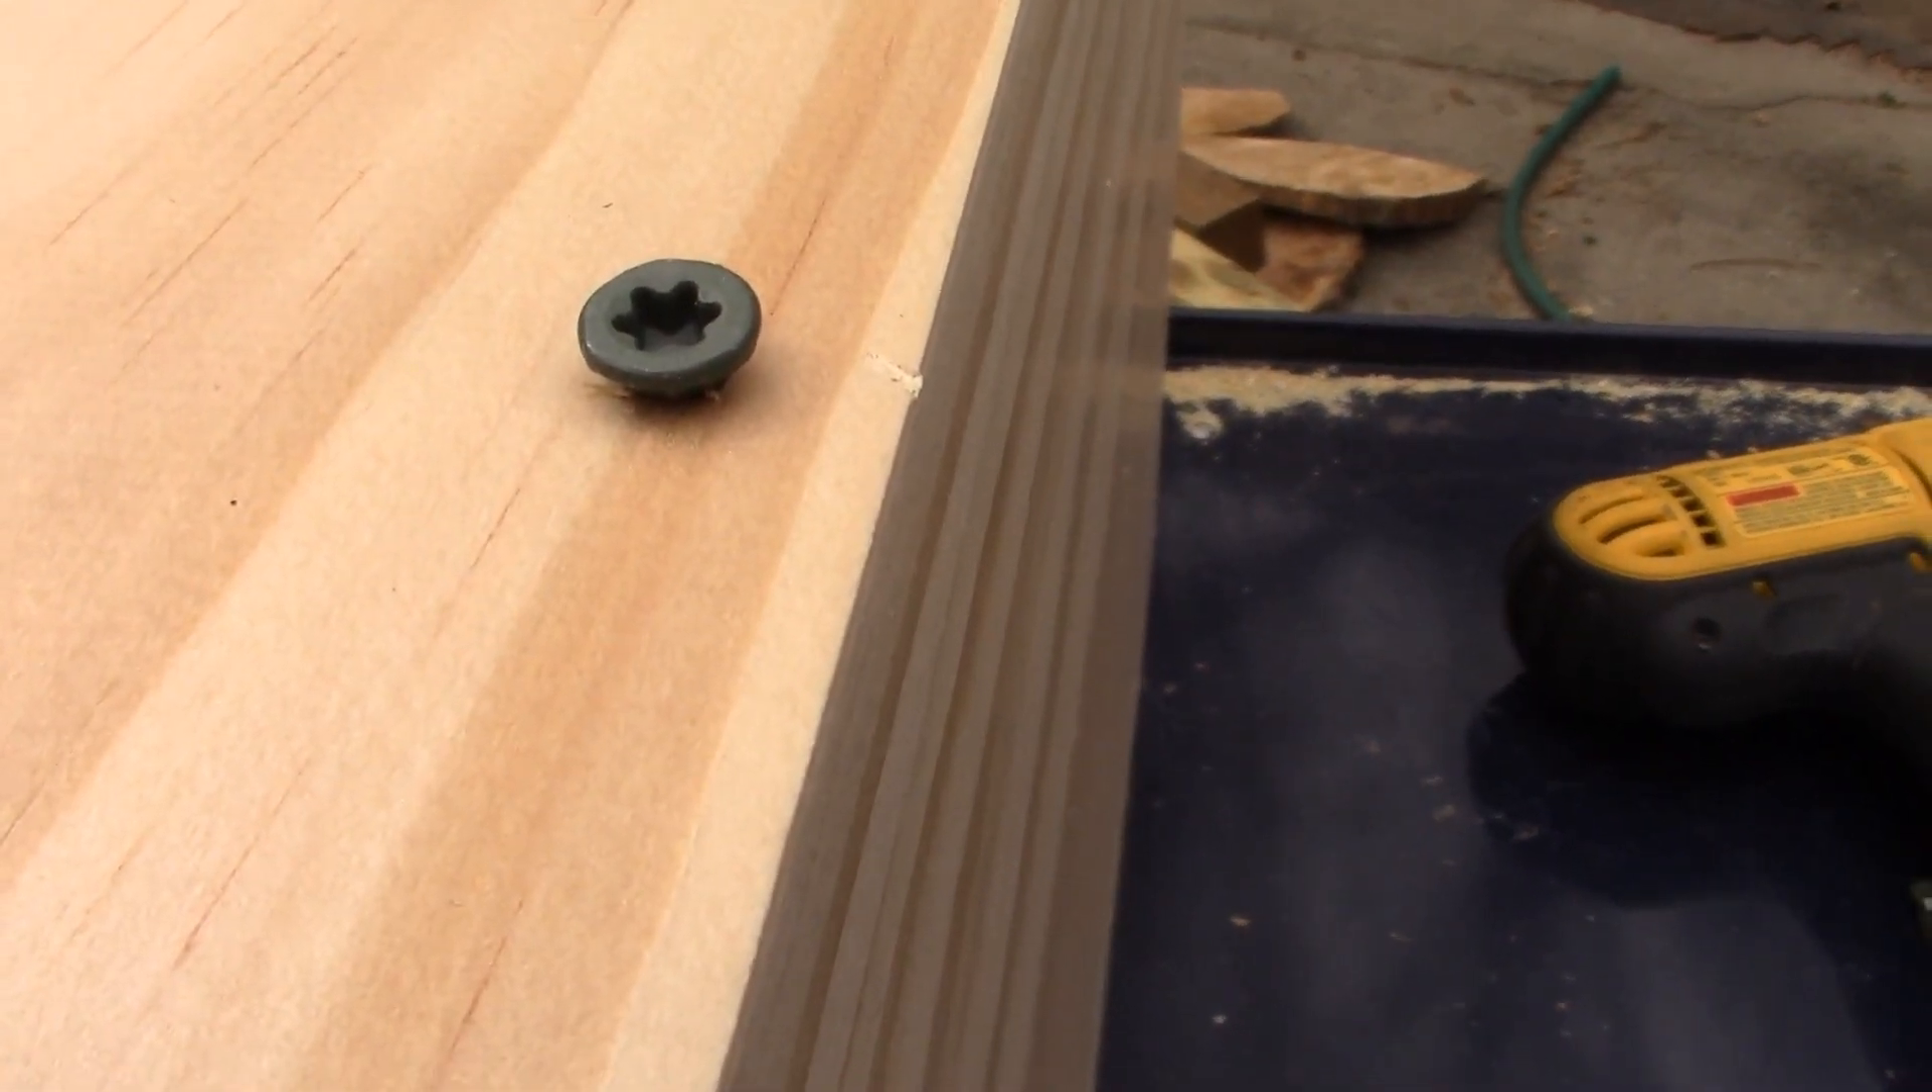Well, when you put a screw in there, you see how it's raised up like that?